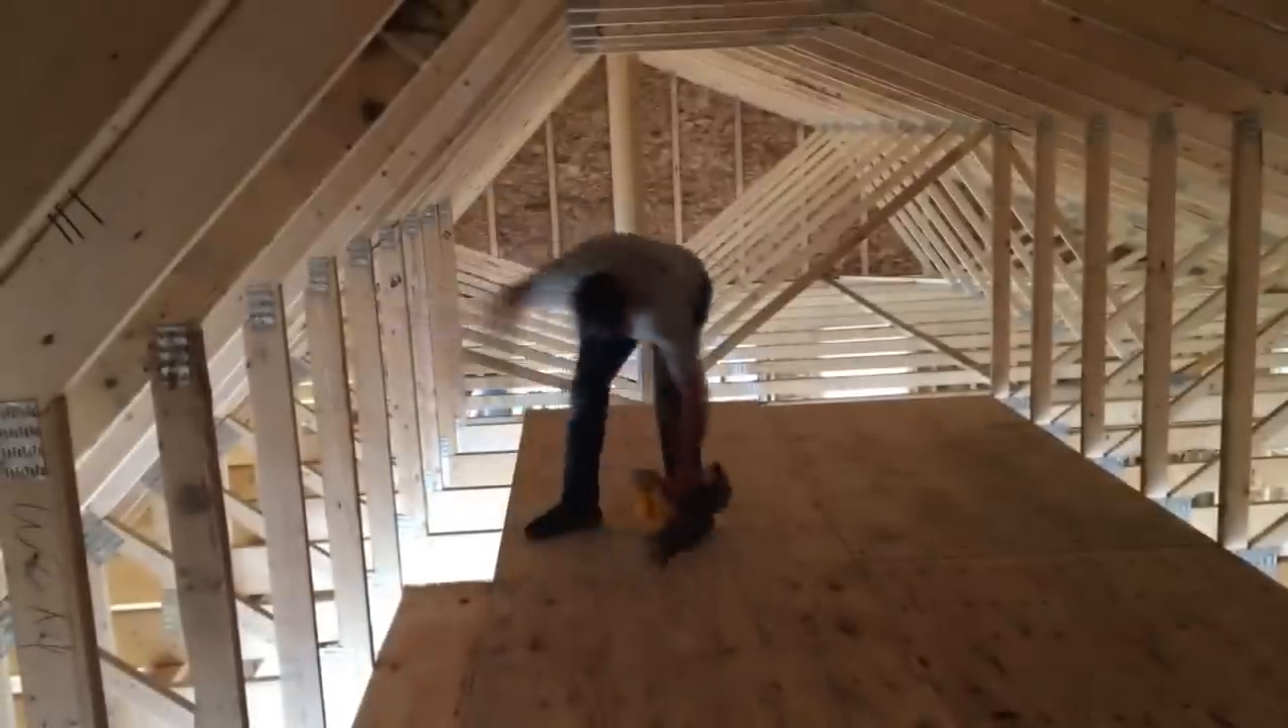We still have to put up handrails all around the sides and on the end.